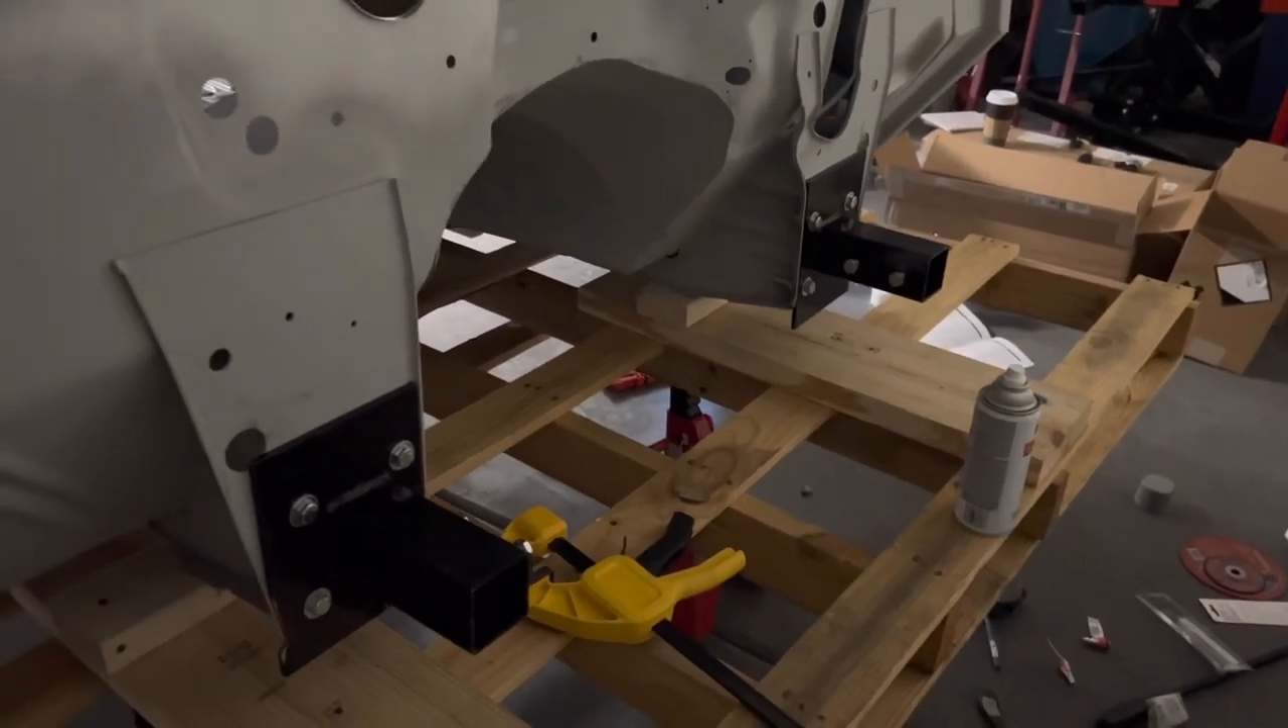Well, I managed to get both of the front brackets mounted to the firewall for the rotisserie.